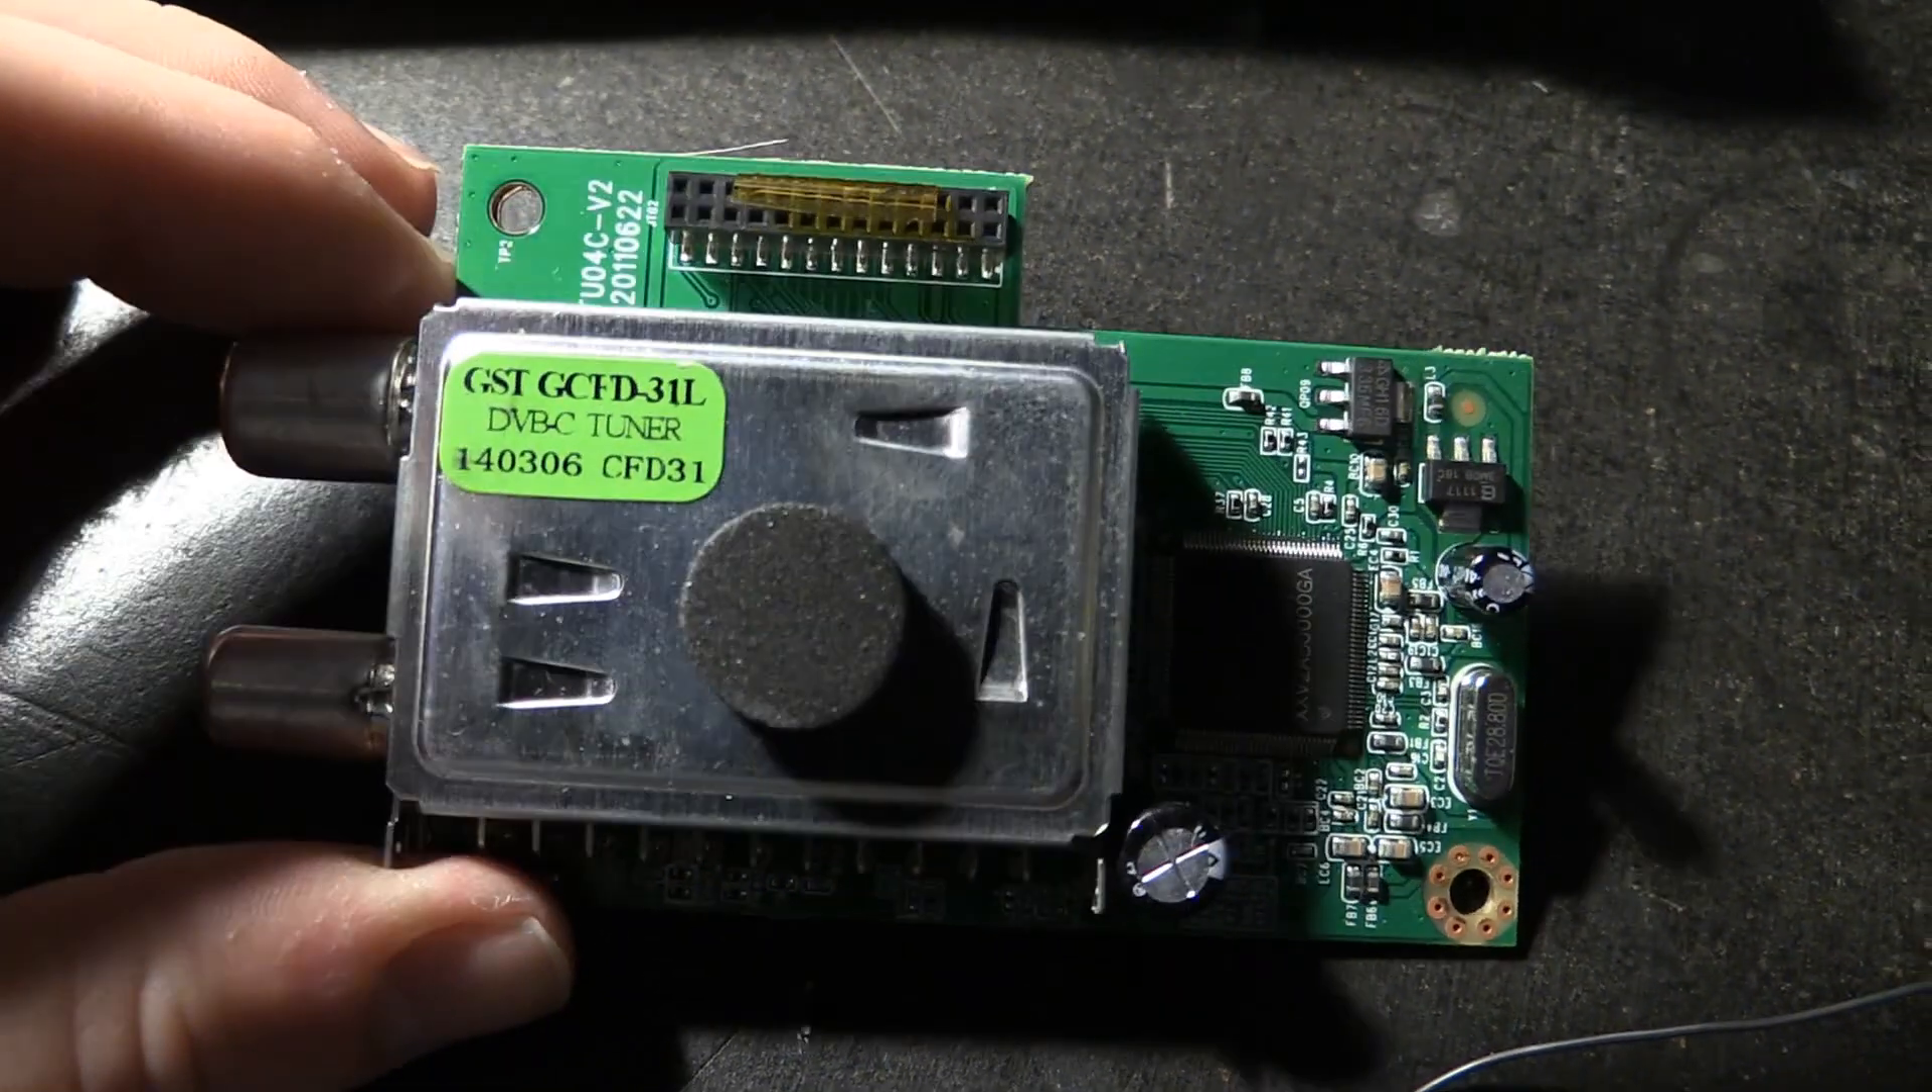I now have the tuner module taken out of the unit, as you can clearly see.